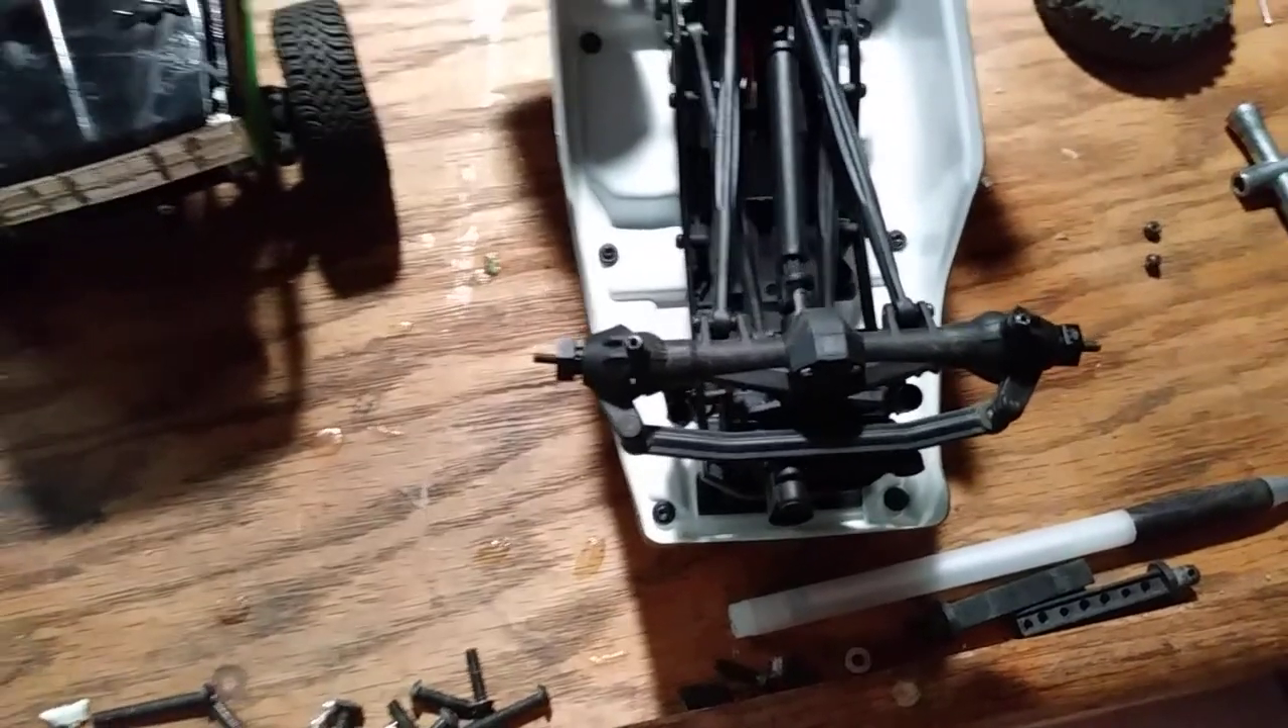All right so we got the wheels off and this is for people that haven't done this I don't know or interested and want to try it.